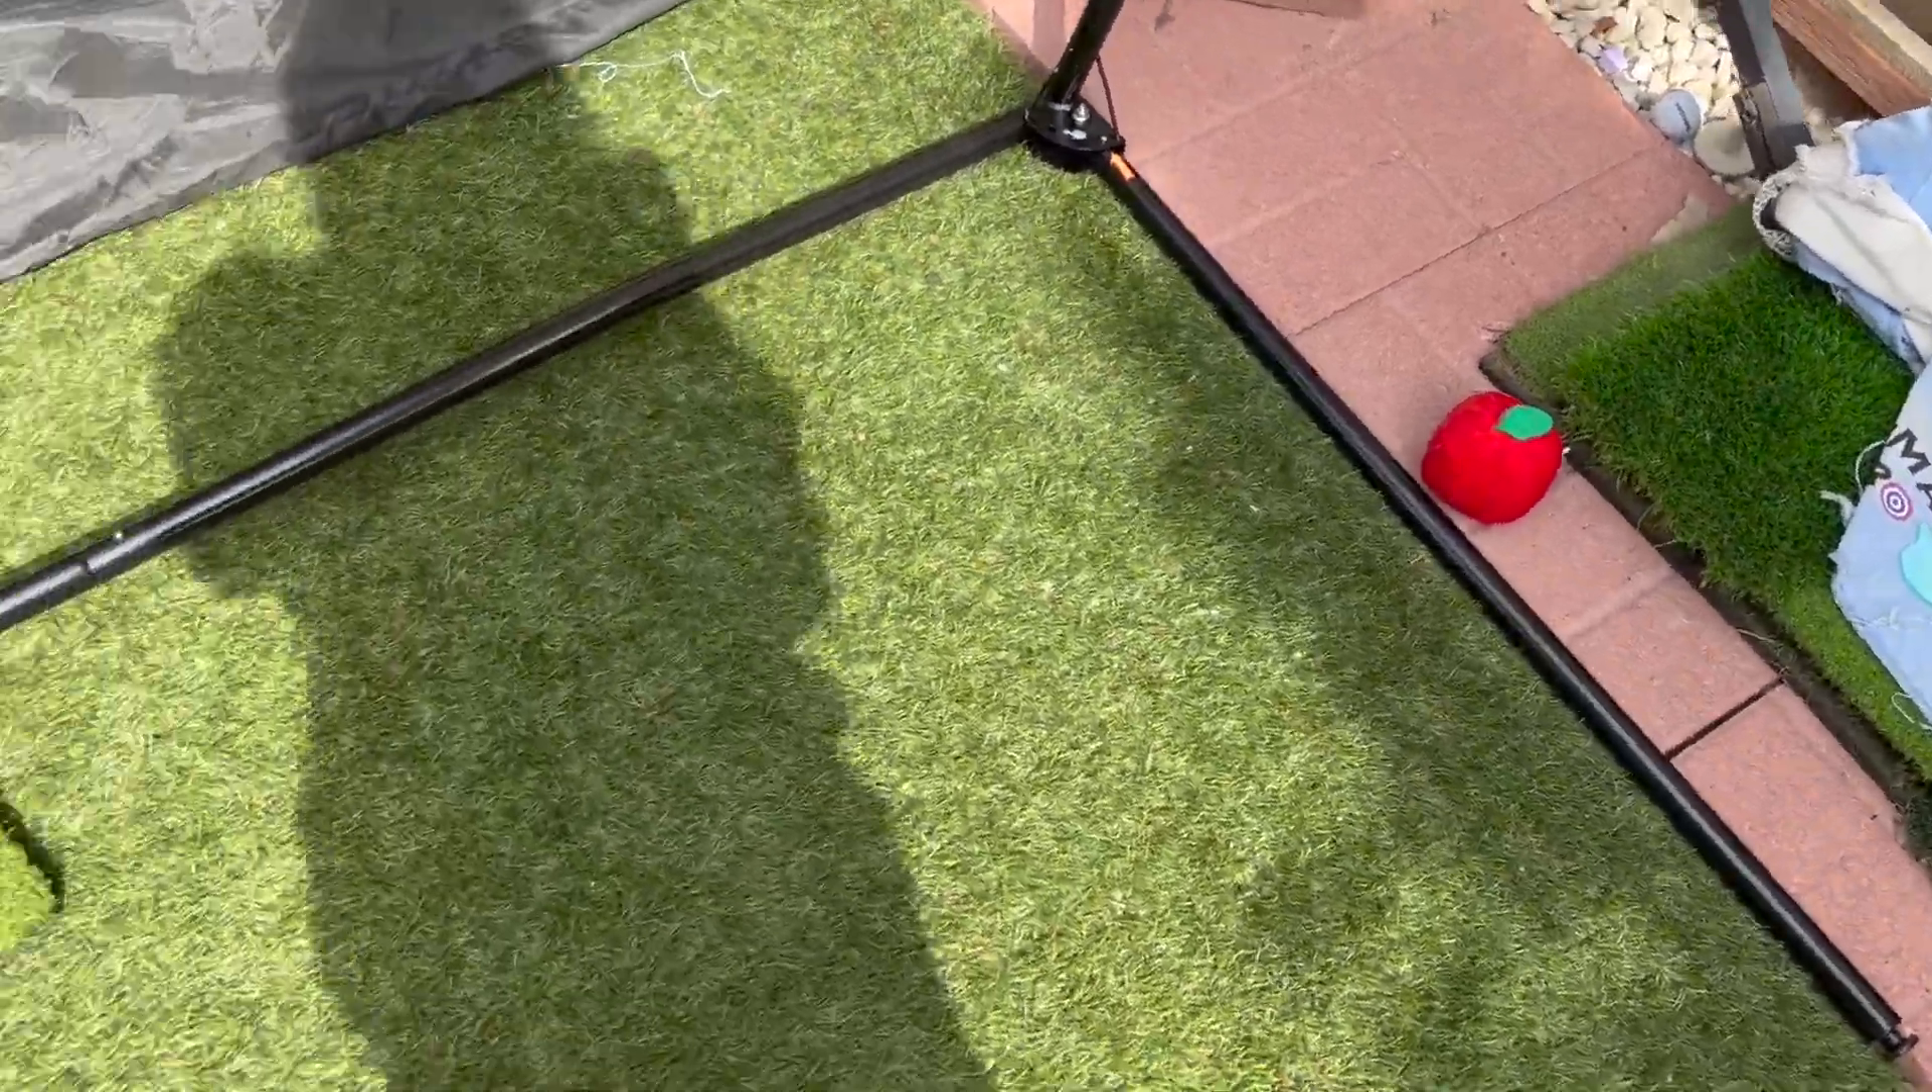All right, just to show you, we just assembled the bars together.